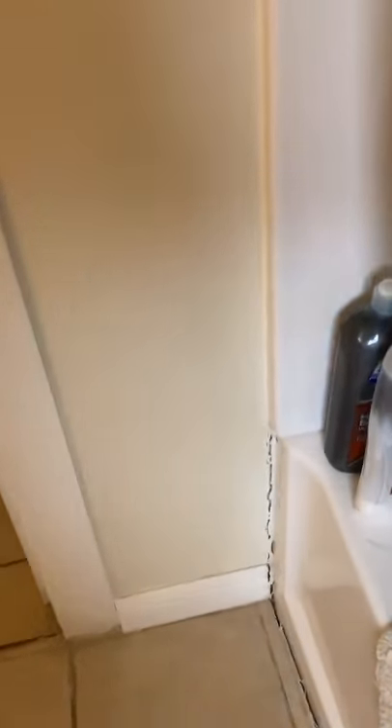The bathtub is pulling away from the wall. From the floor.